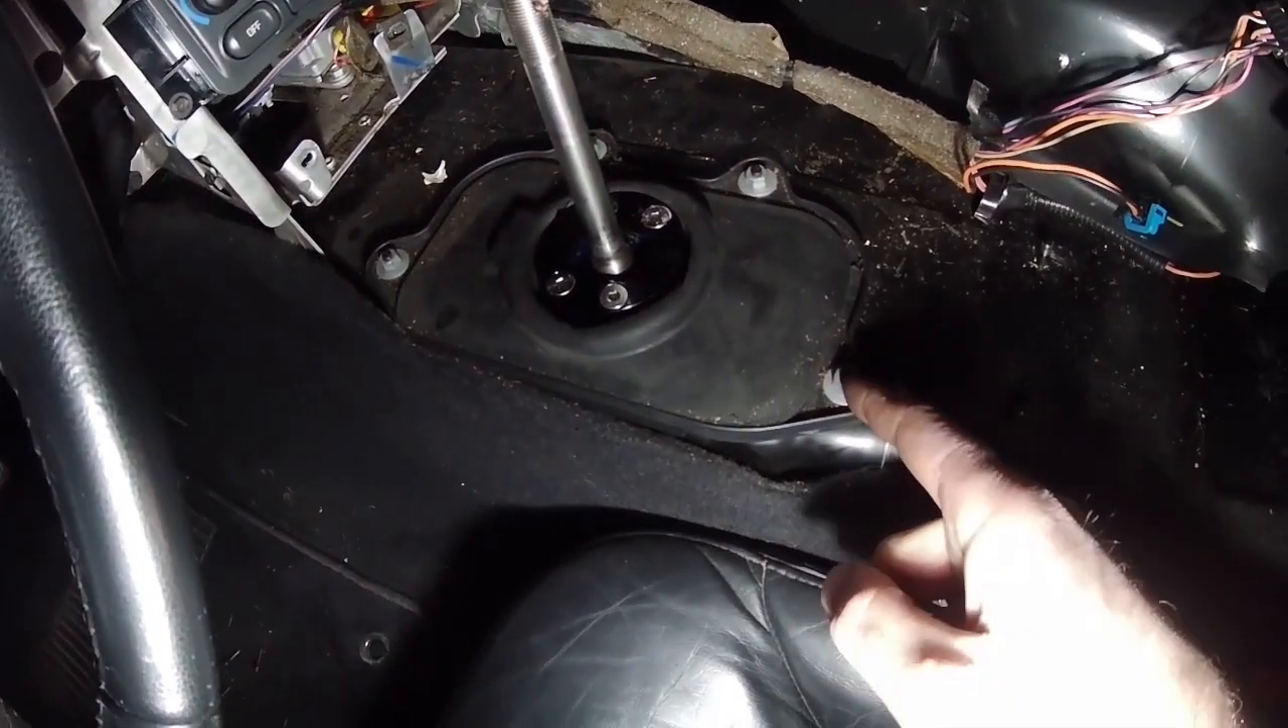And I think the last thing we need to do to get this shifter out is to undo these four bolts.